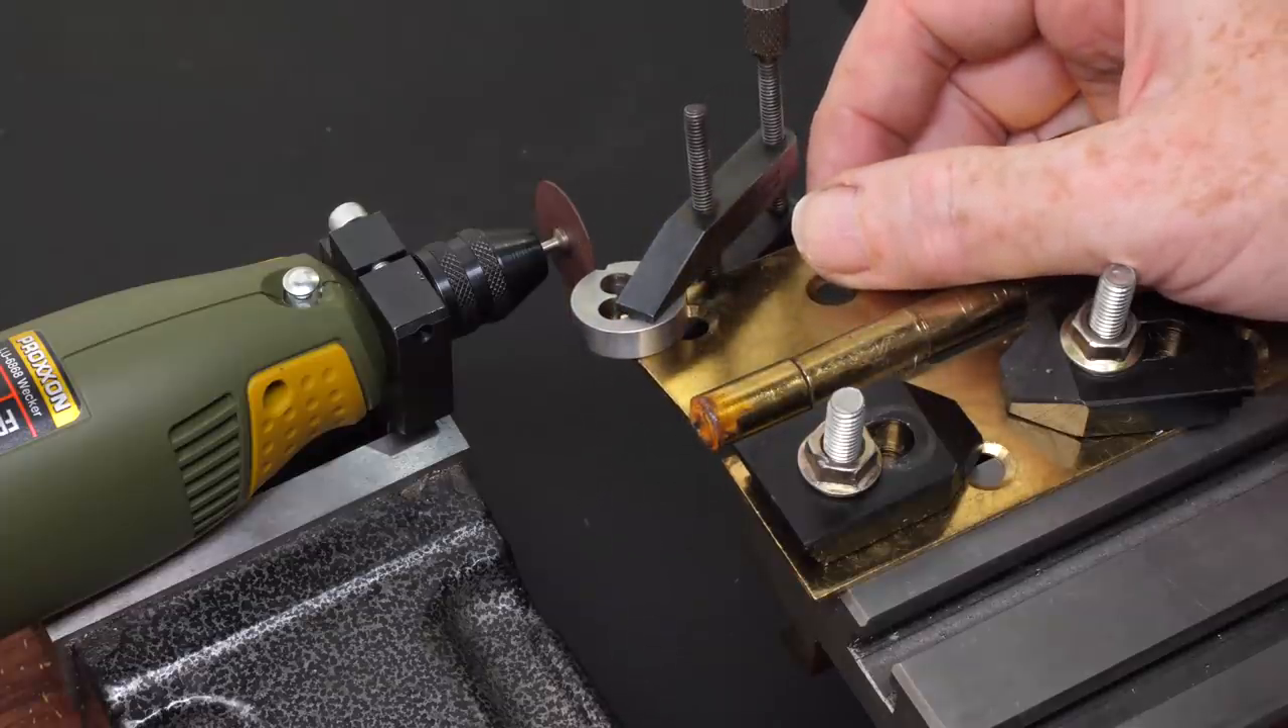I clamped the die to this door hinge, and clamped the hinge to the end of the mill cross table, so I could advance it towards the cutoff wheel while keeping it pretty straight.